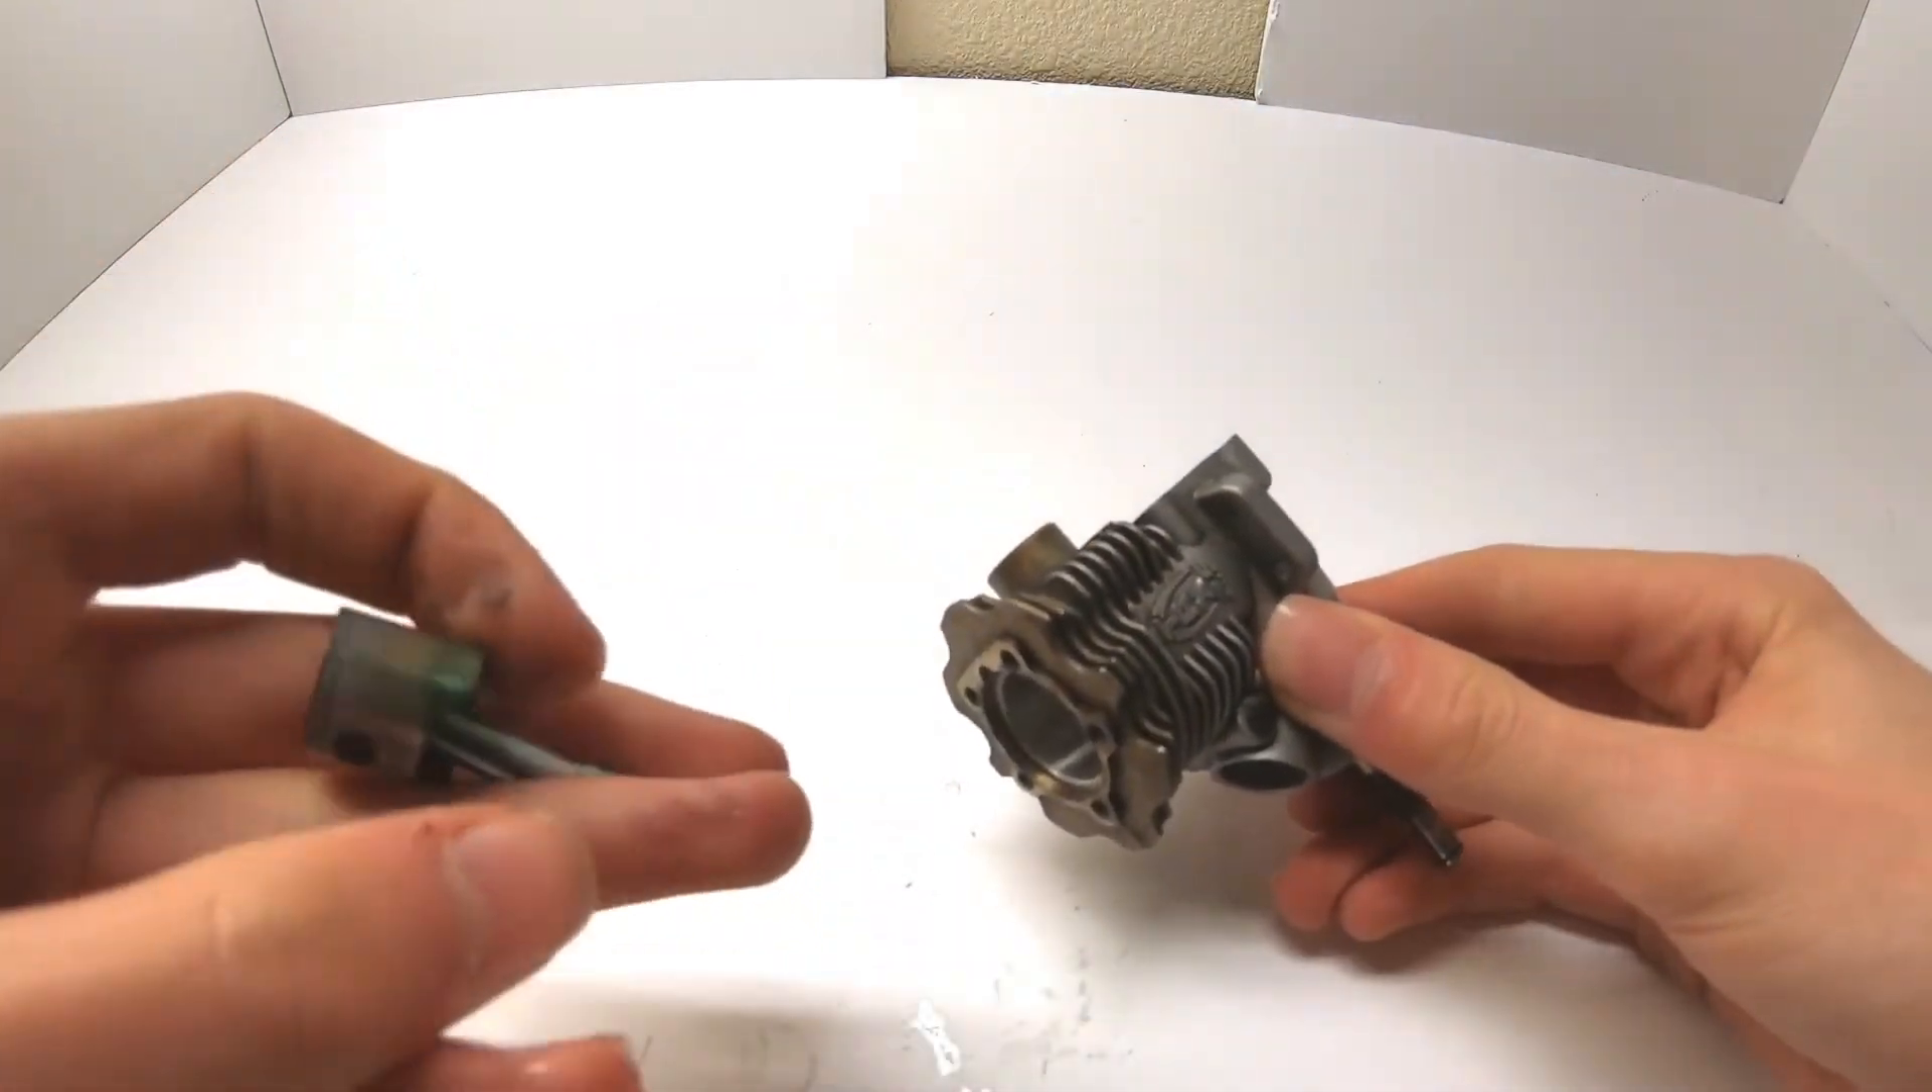So now the piston should just fall out which it has done.